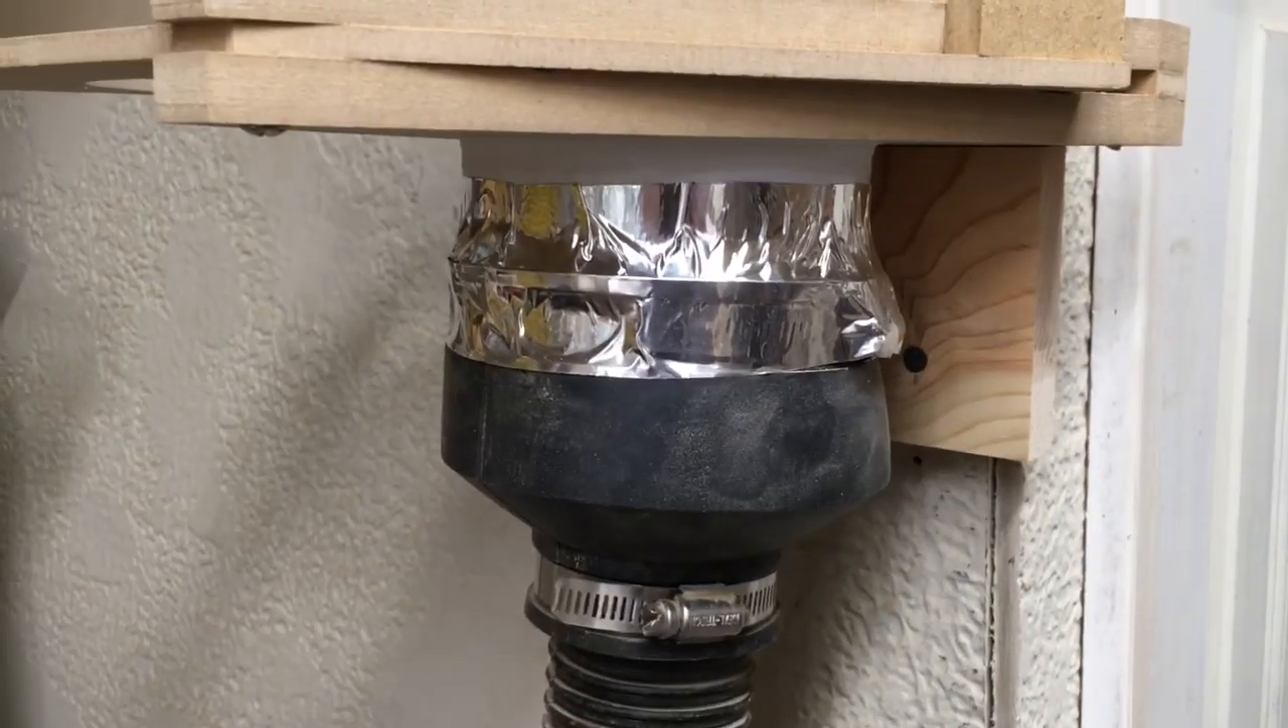Okay this is the way I currently have it where the adapter is just fixed to the blast gate and it's taped on.